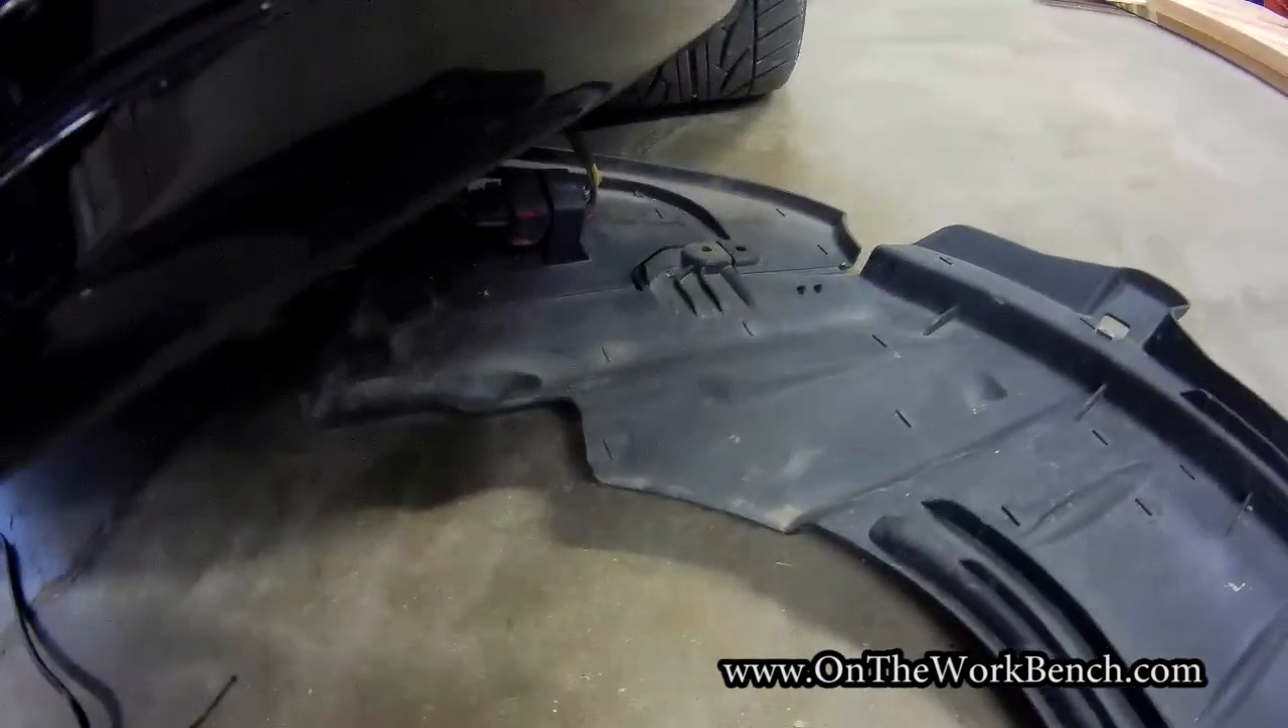This is what the lower cover looks like when it's removed.